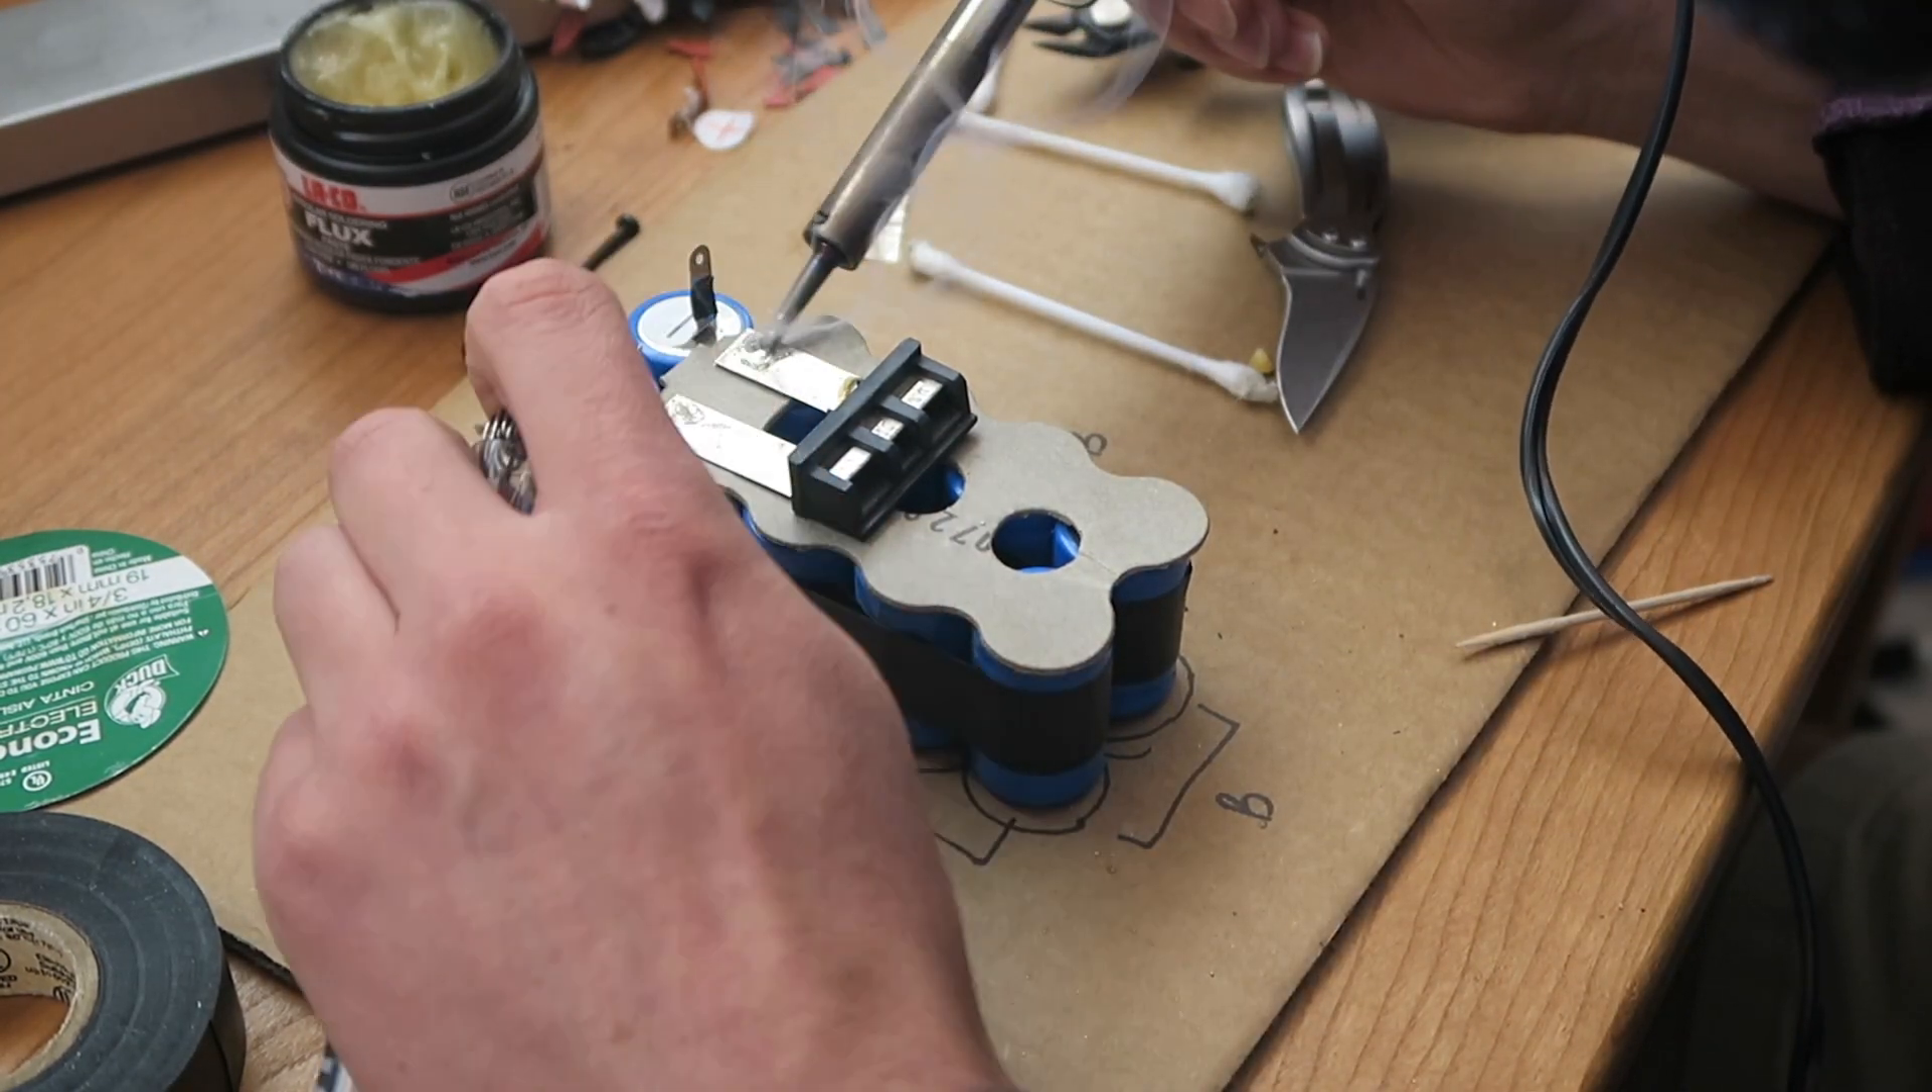So, I went ahead and reapplied my little cardboard protective sleeve right here.